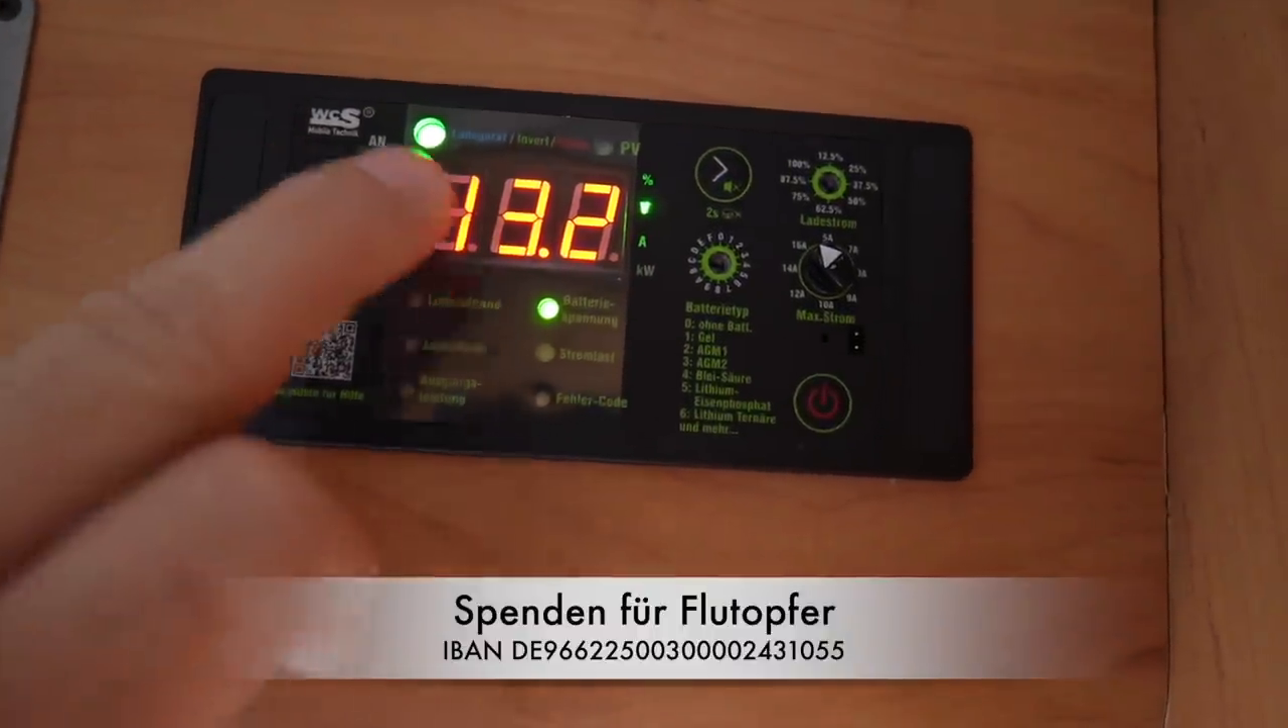Dann haben wir natürlich hier das Display montiert. Das haben wir hier oben hingeschraubt.